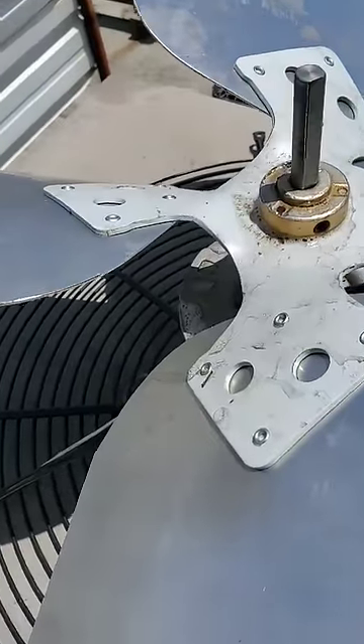So, we got the blade on now. If you notice, it's on there.